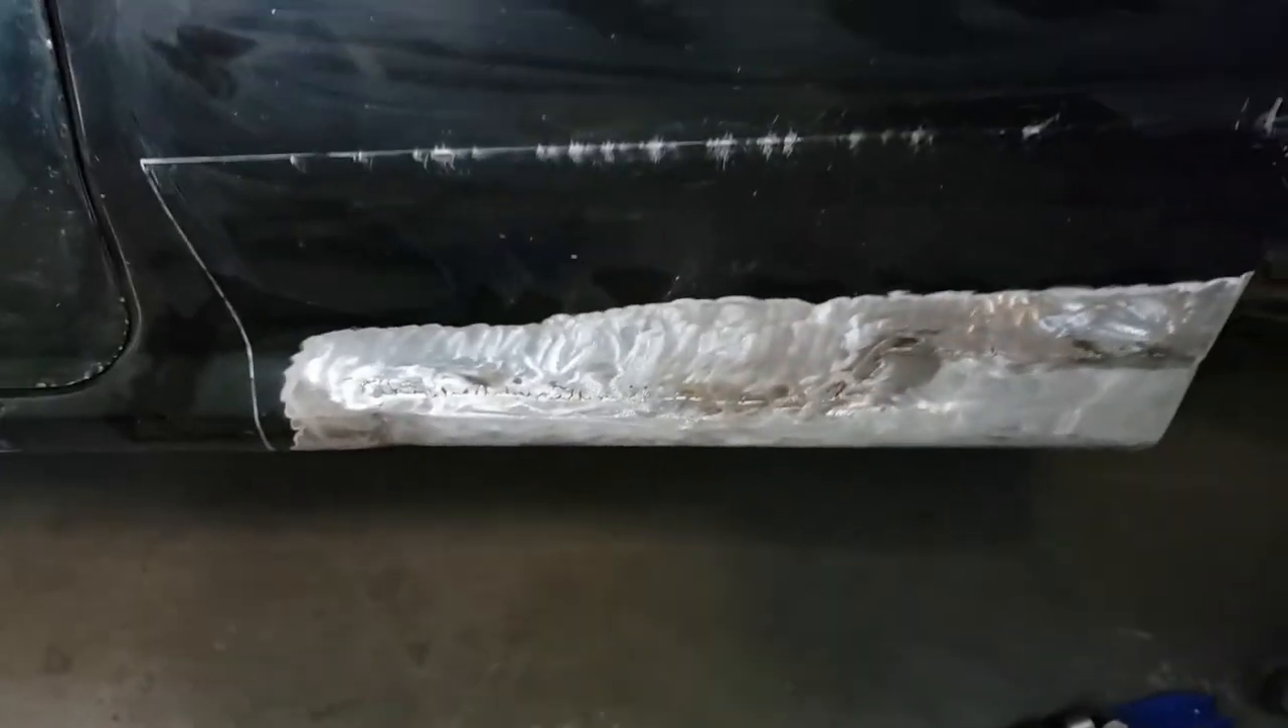Here's how the rocker panel looks after it's been welded and cleaned up.